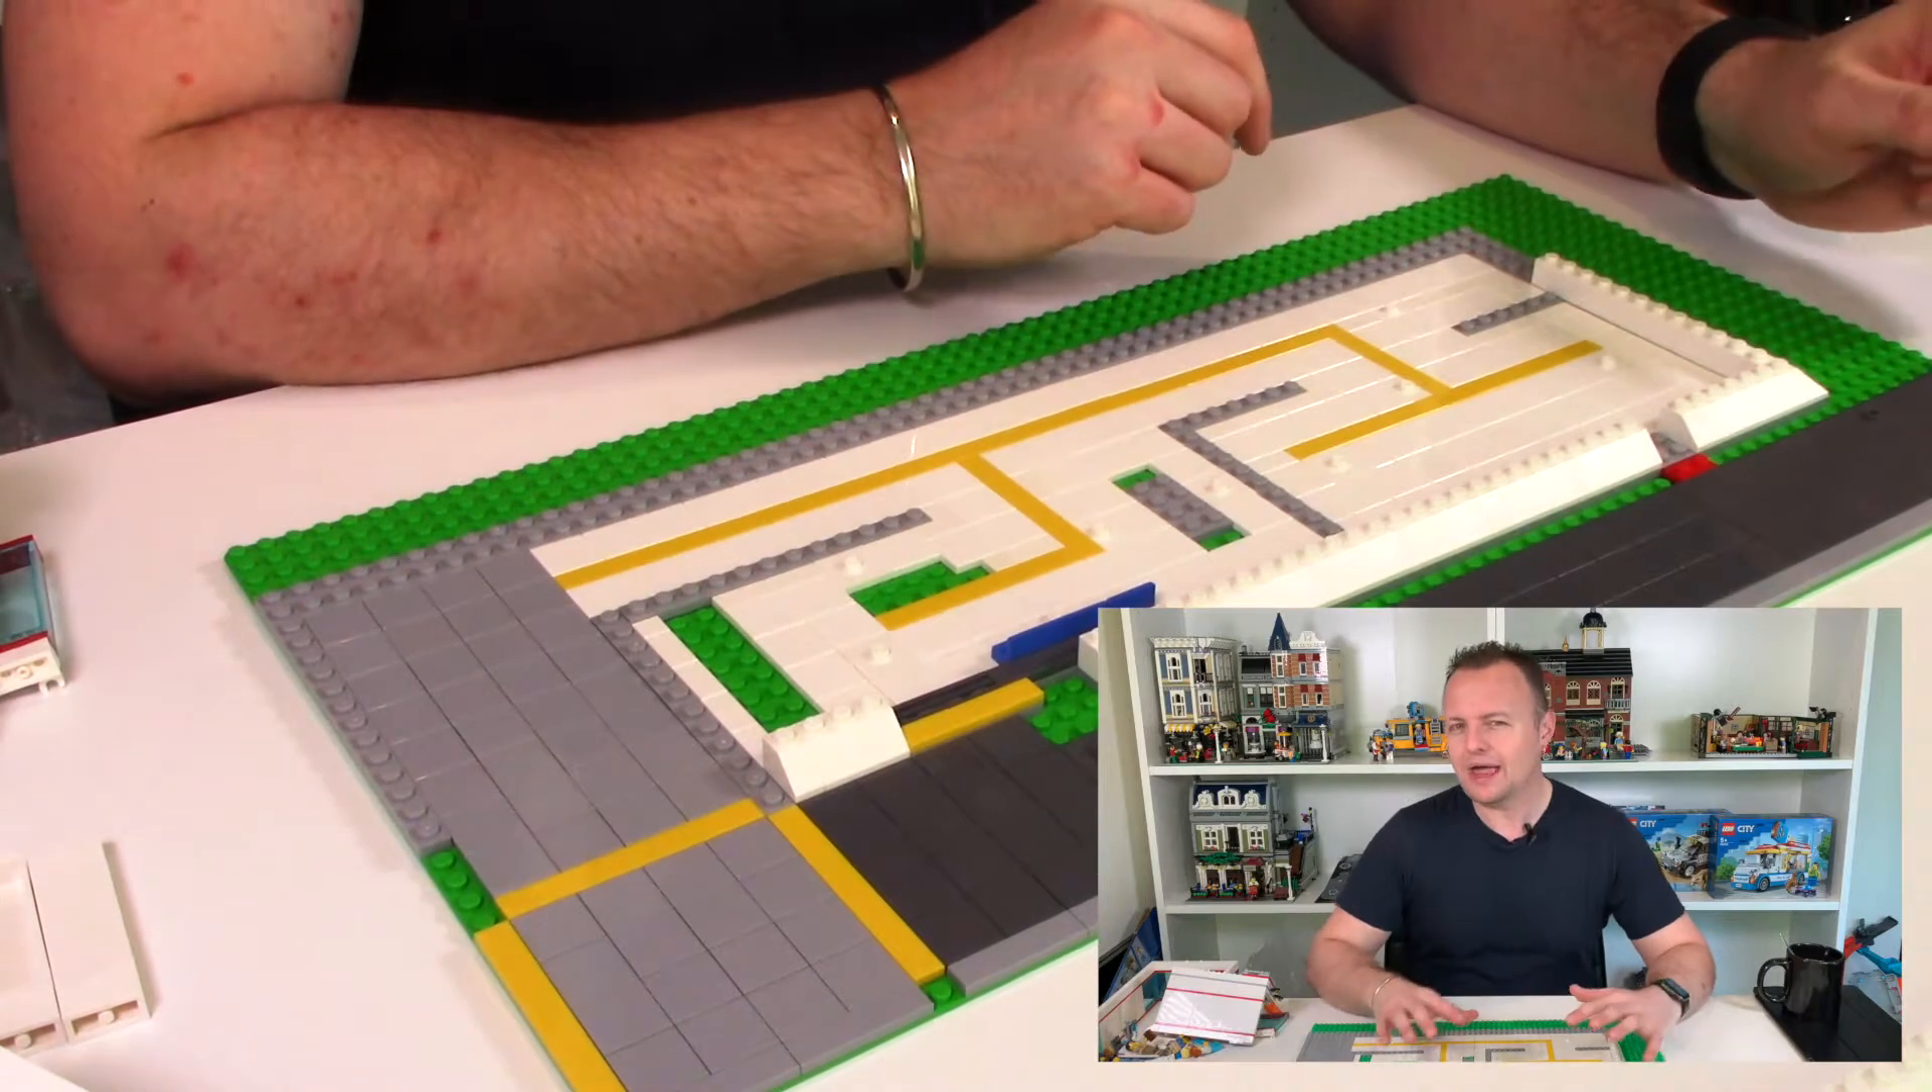I've laid the light bluish gray bricks around the edge here as you can see. It sort of lays out where the walls are going to be in the hospital.